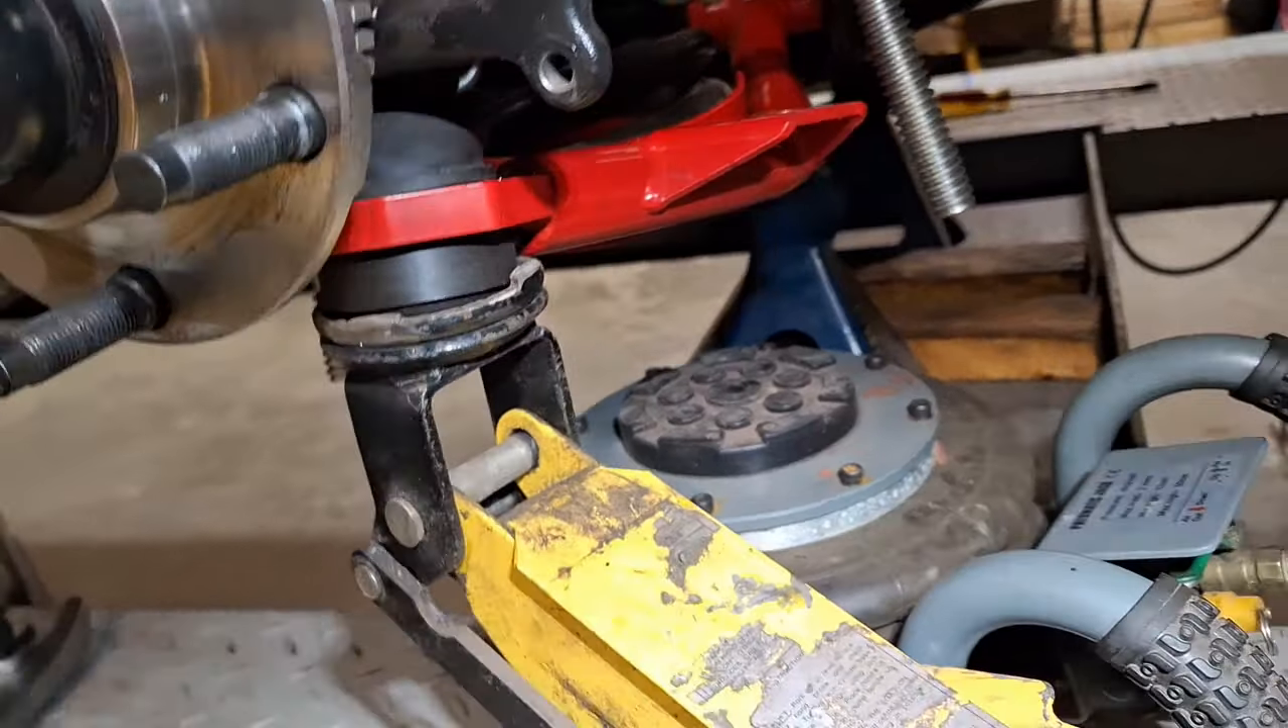I've got the the saddle here cupped around the the ball joint there so it can't really move so it's pretty solid in there.